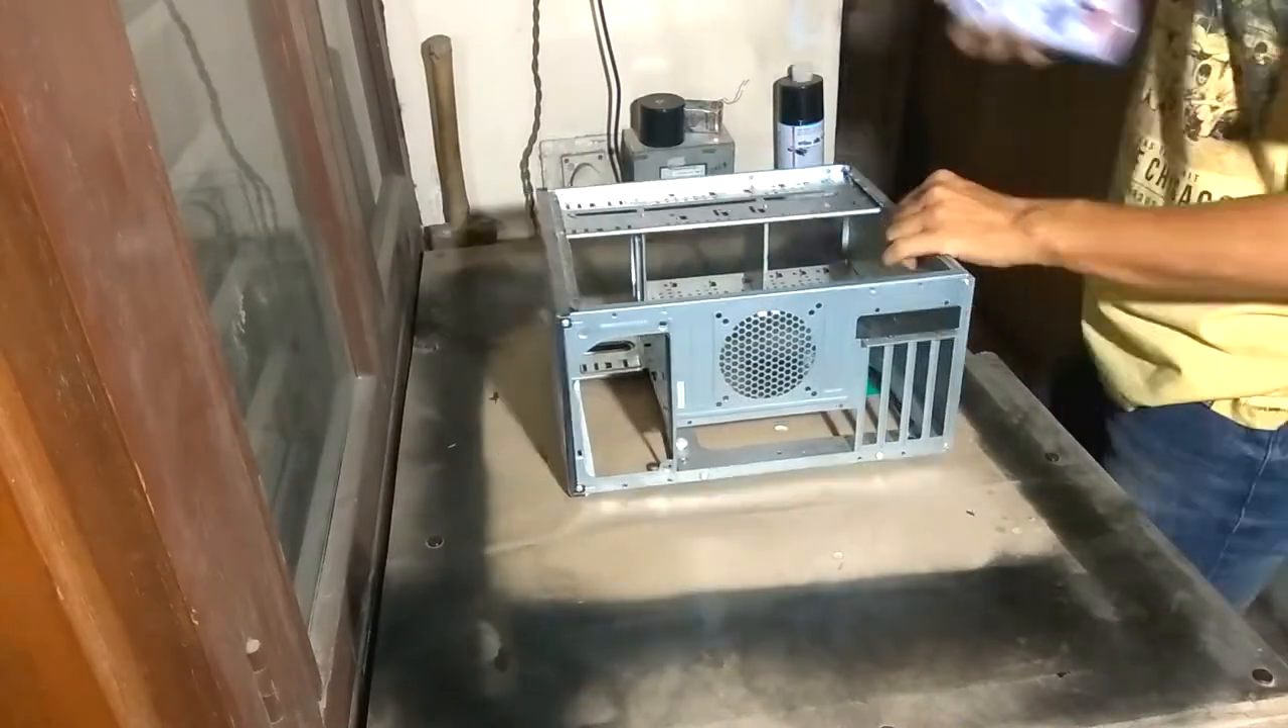So, we are done removing the plastics and all and we are left only with the metal frame.